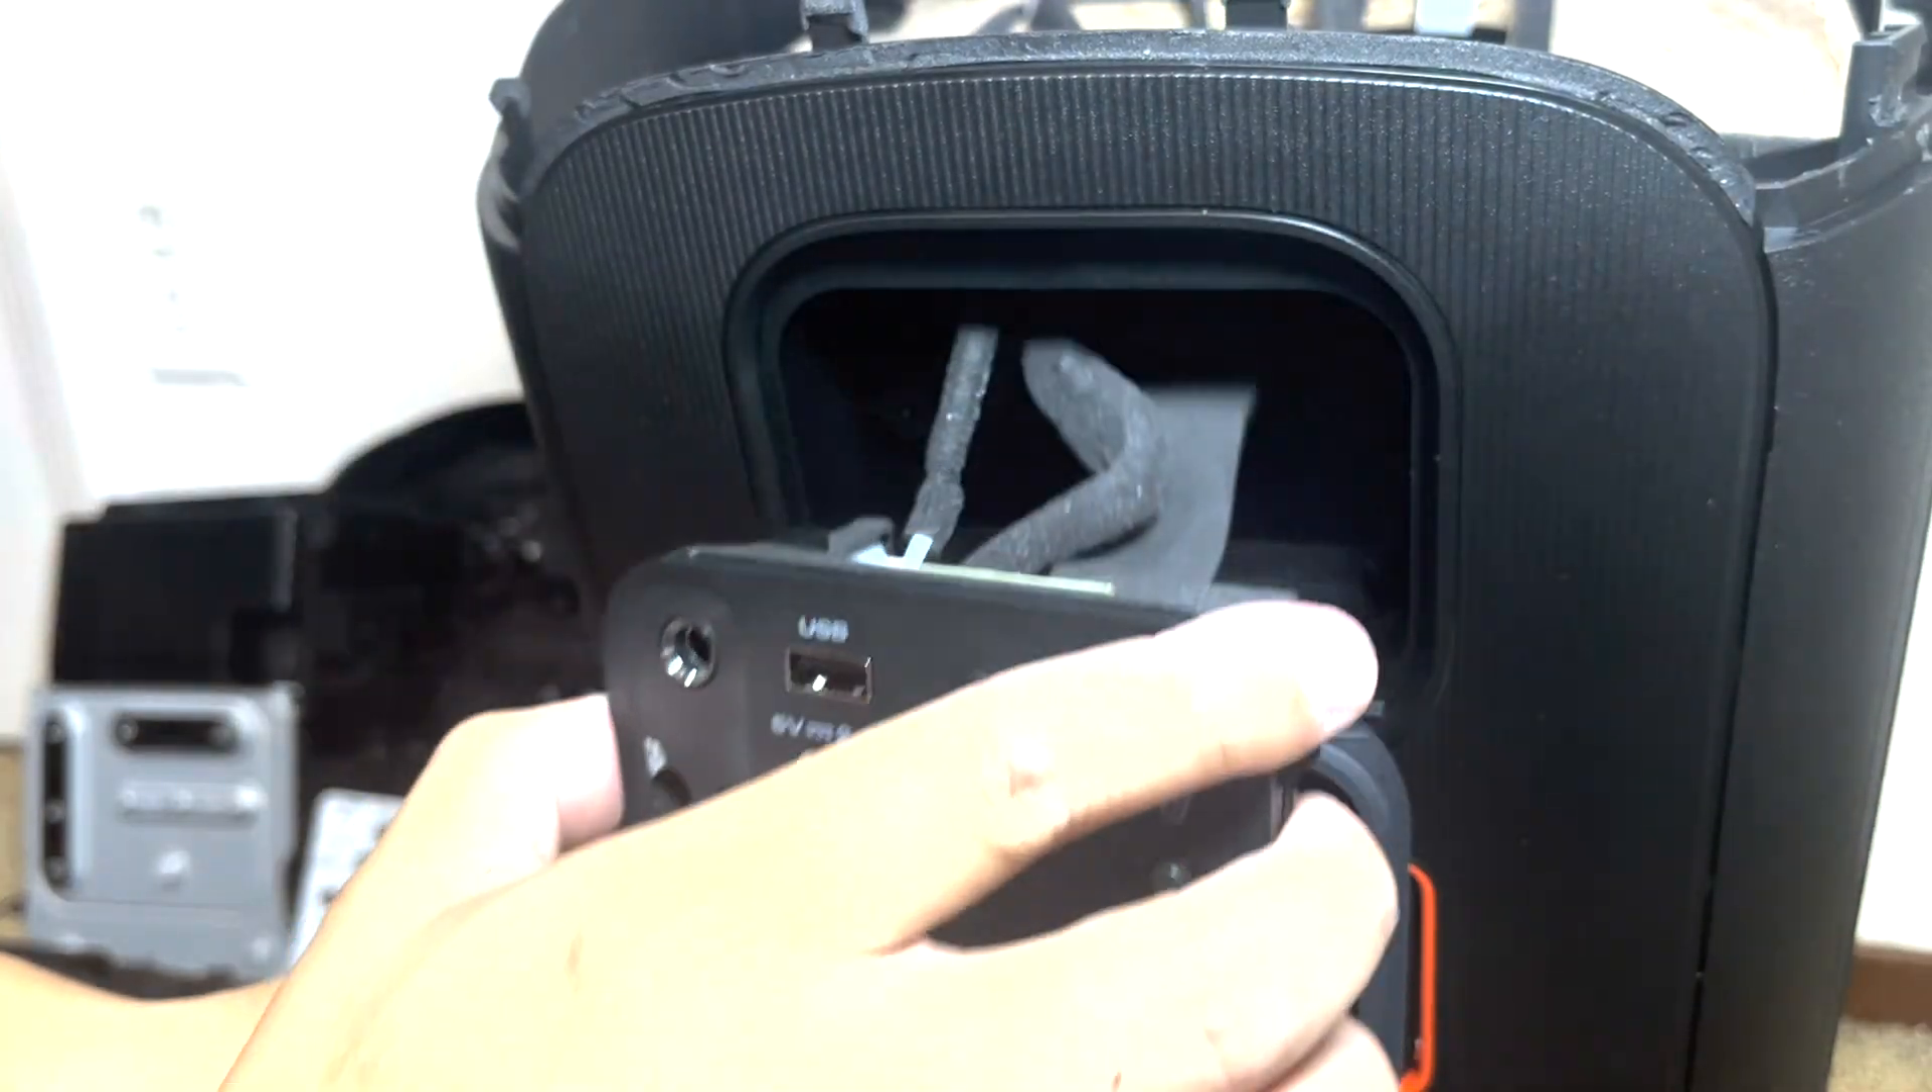With the screw removed, the whole input panel can be pried off.